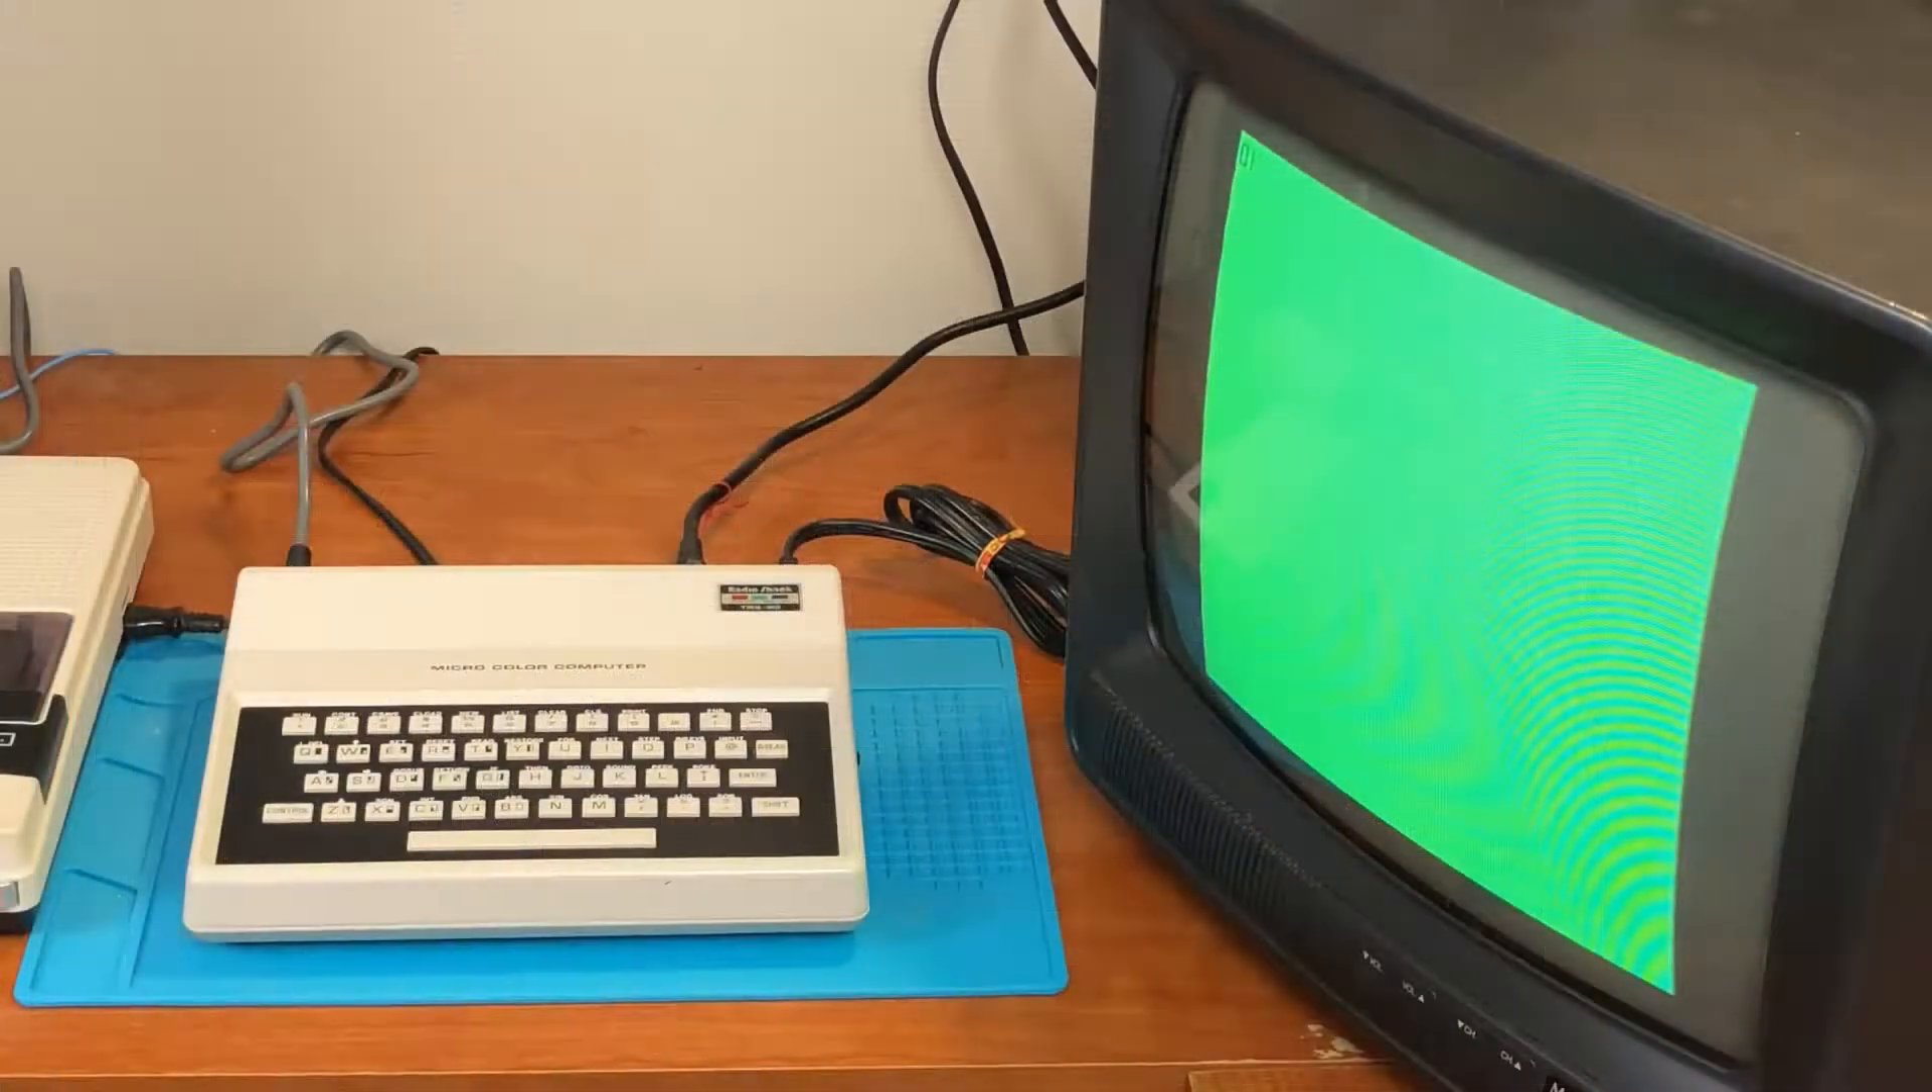It's time to put this computer back together. And there we go. It's back together.